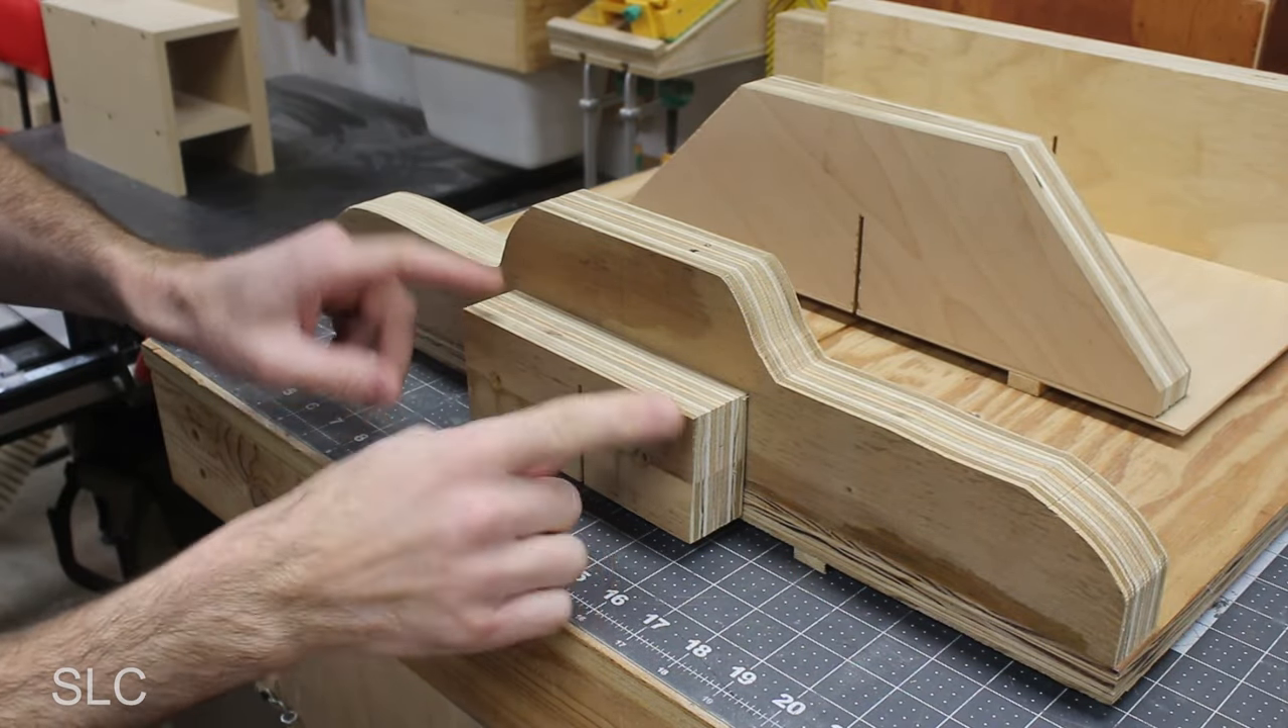For example on this old sled I just added a couple more layers of plywood right here on the back side where the blade will come out.